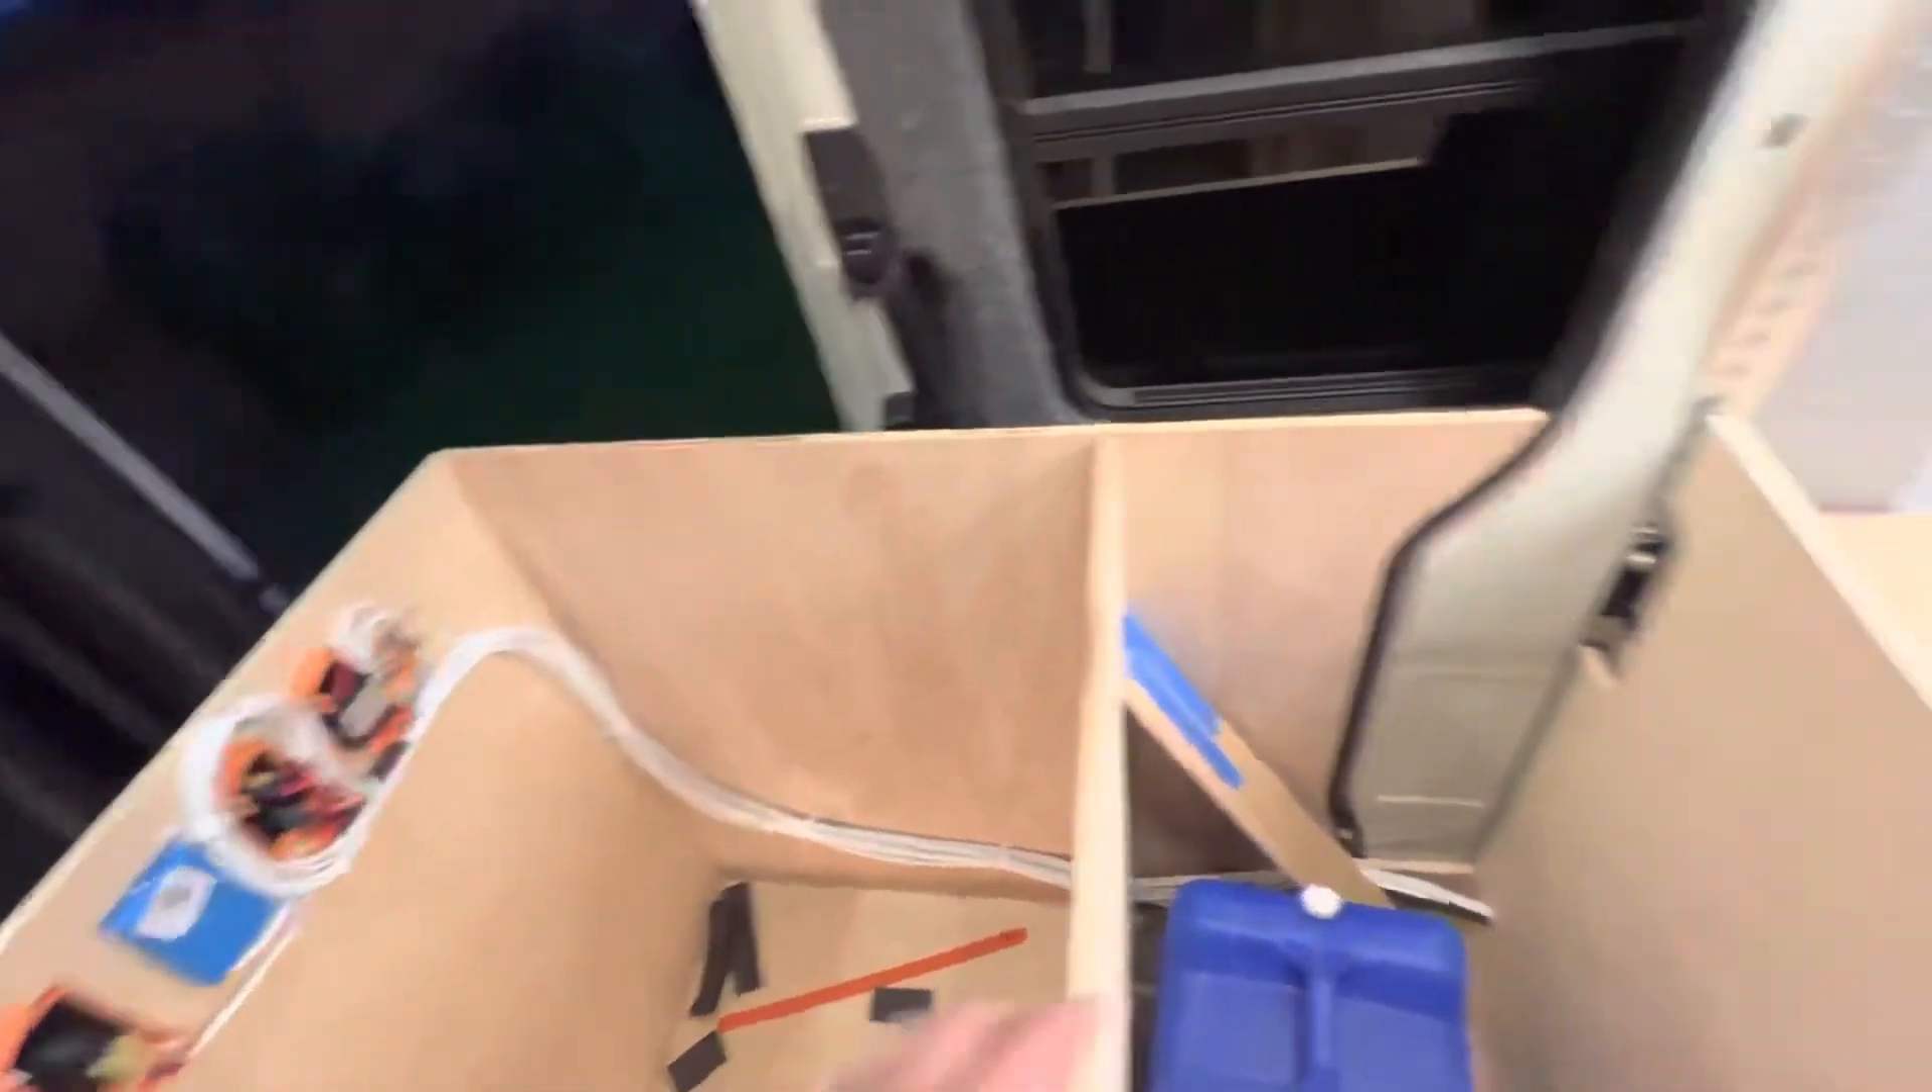Obviously there's no counter or anything here yet but all the wiring runs through and up.